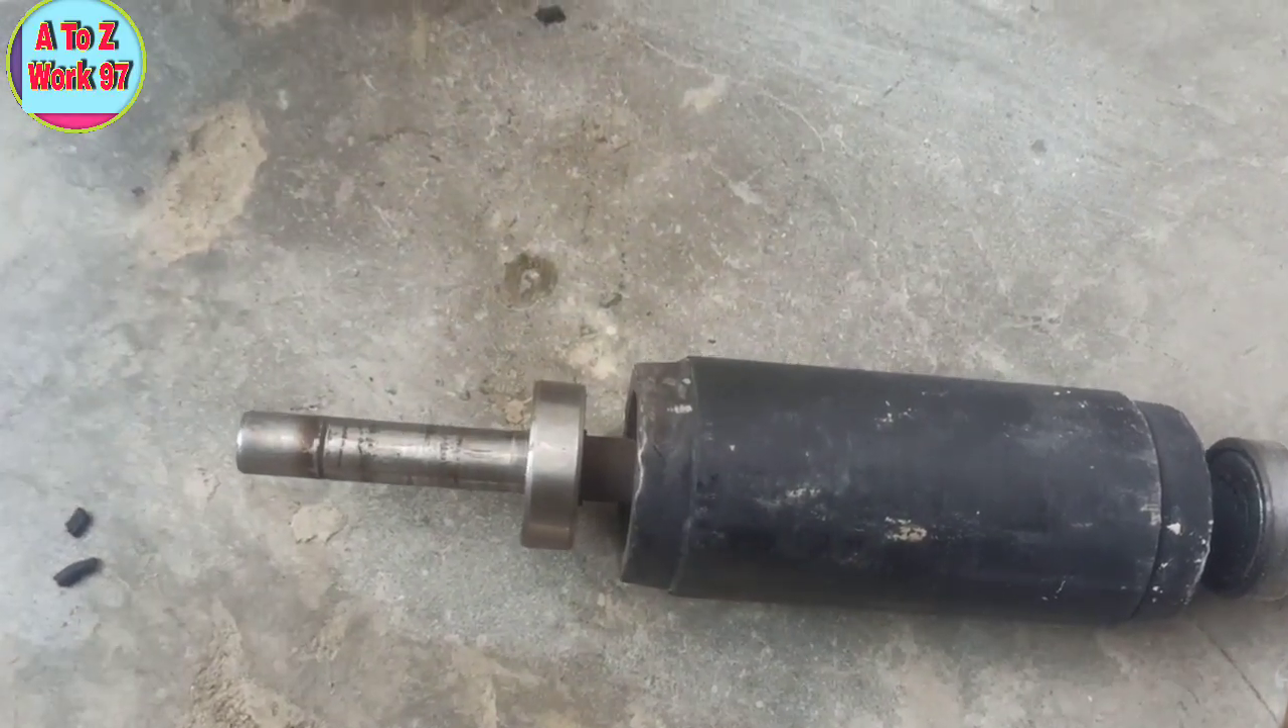تو دوستو آپ دیکھ سکتے ہیں یہ ہماری بیرنگ دوستو لگ چکی ہے۔